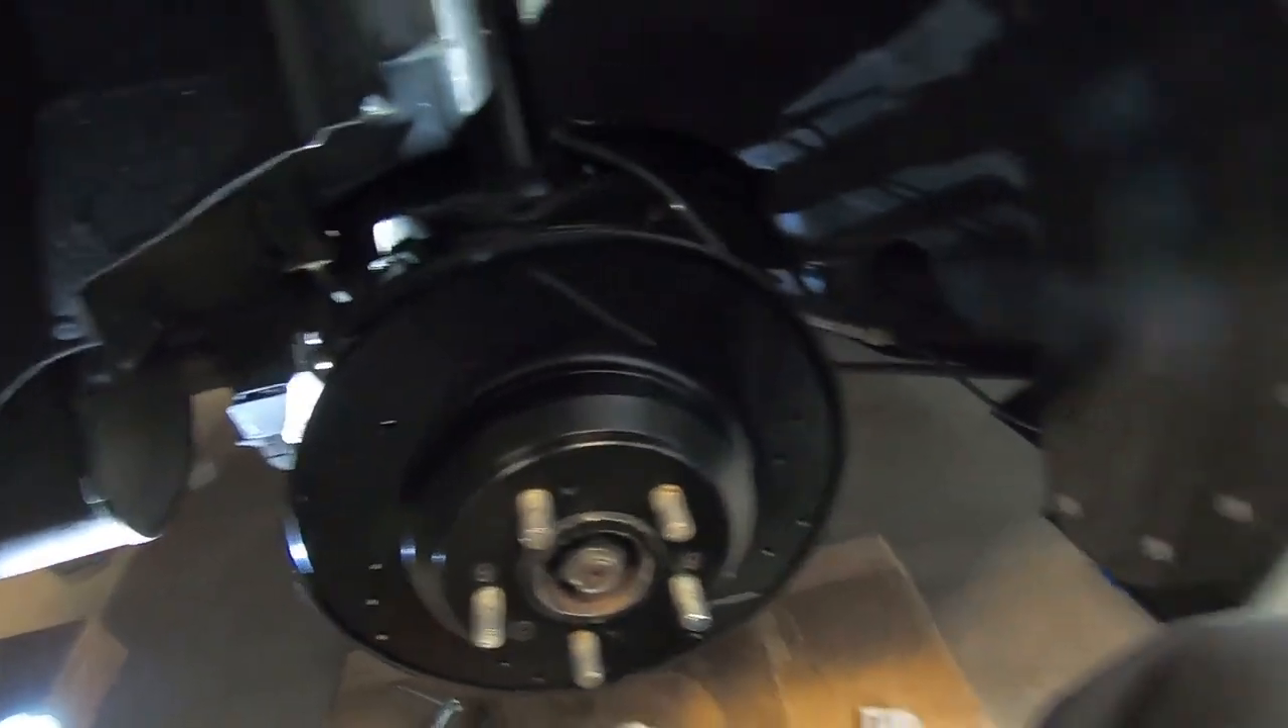All right so we got our rotor back on ready to go.